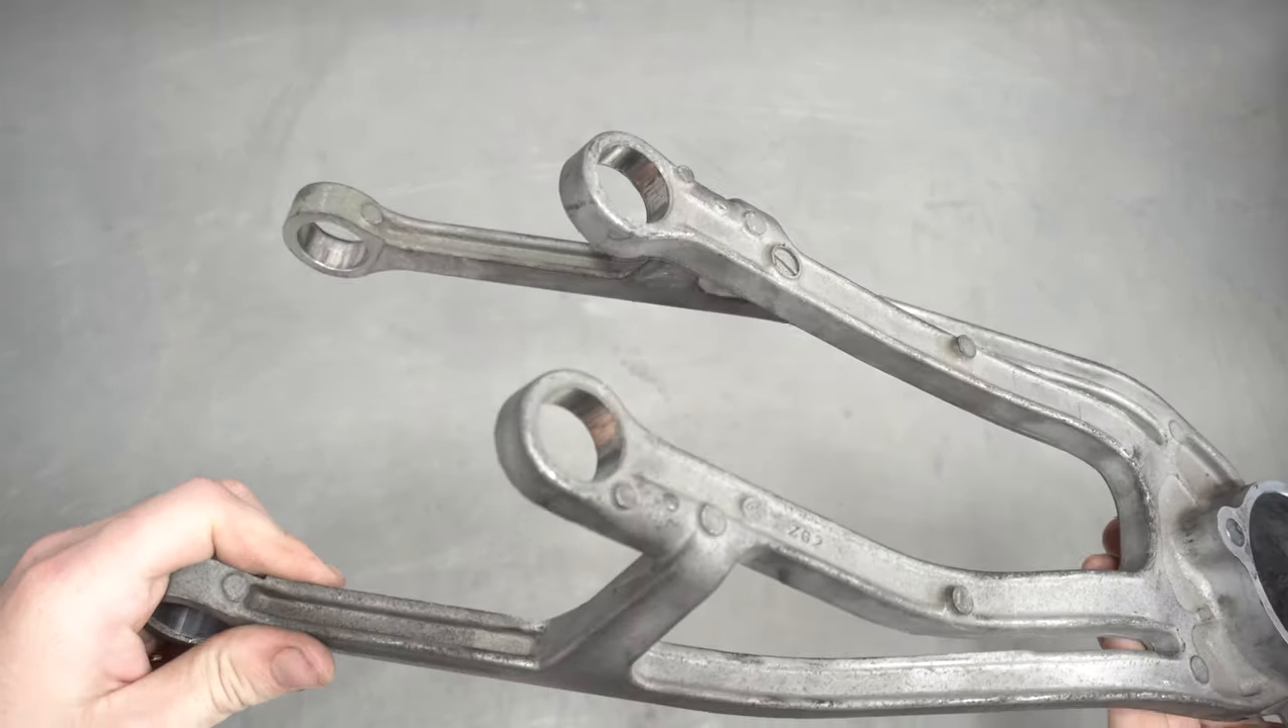Now the bracket is naked and bushless which its girlfriend probably appreciates.